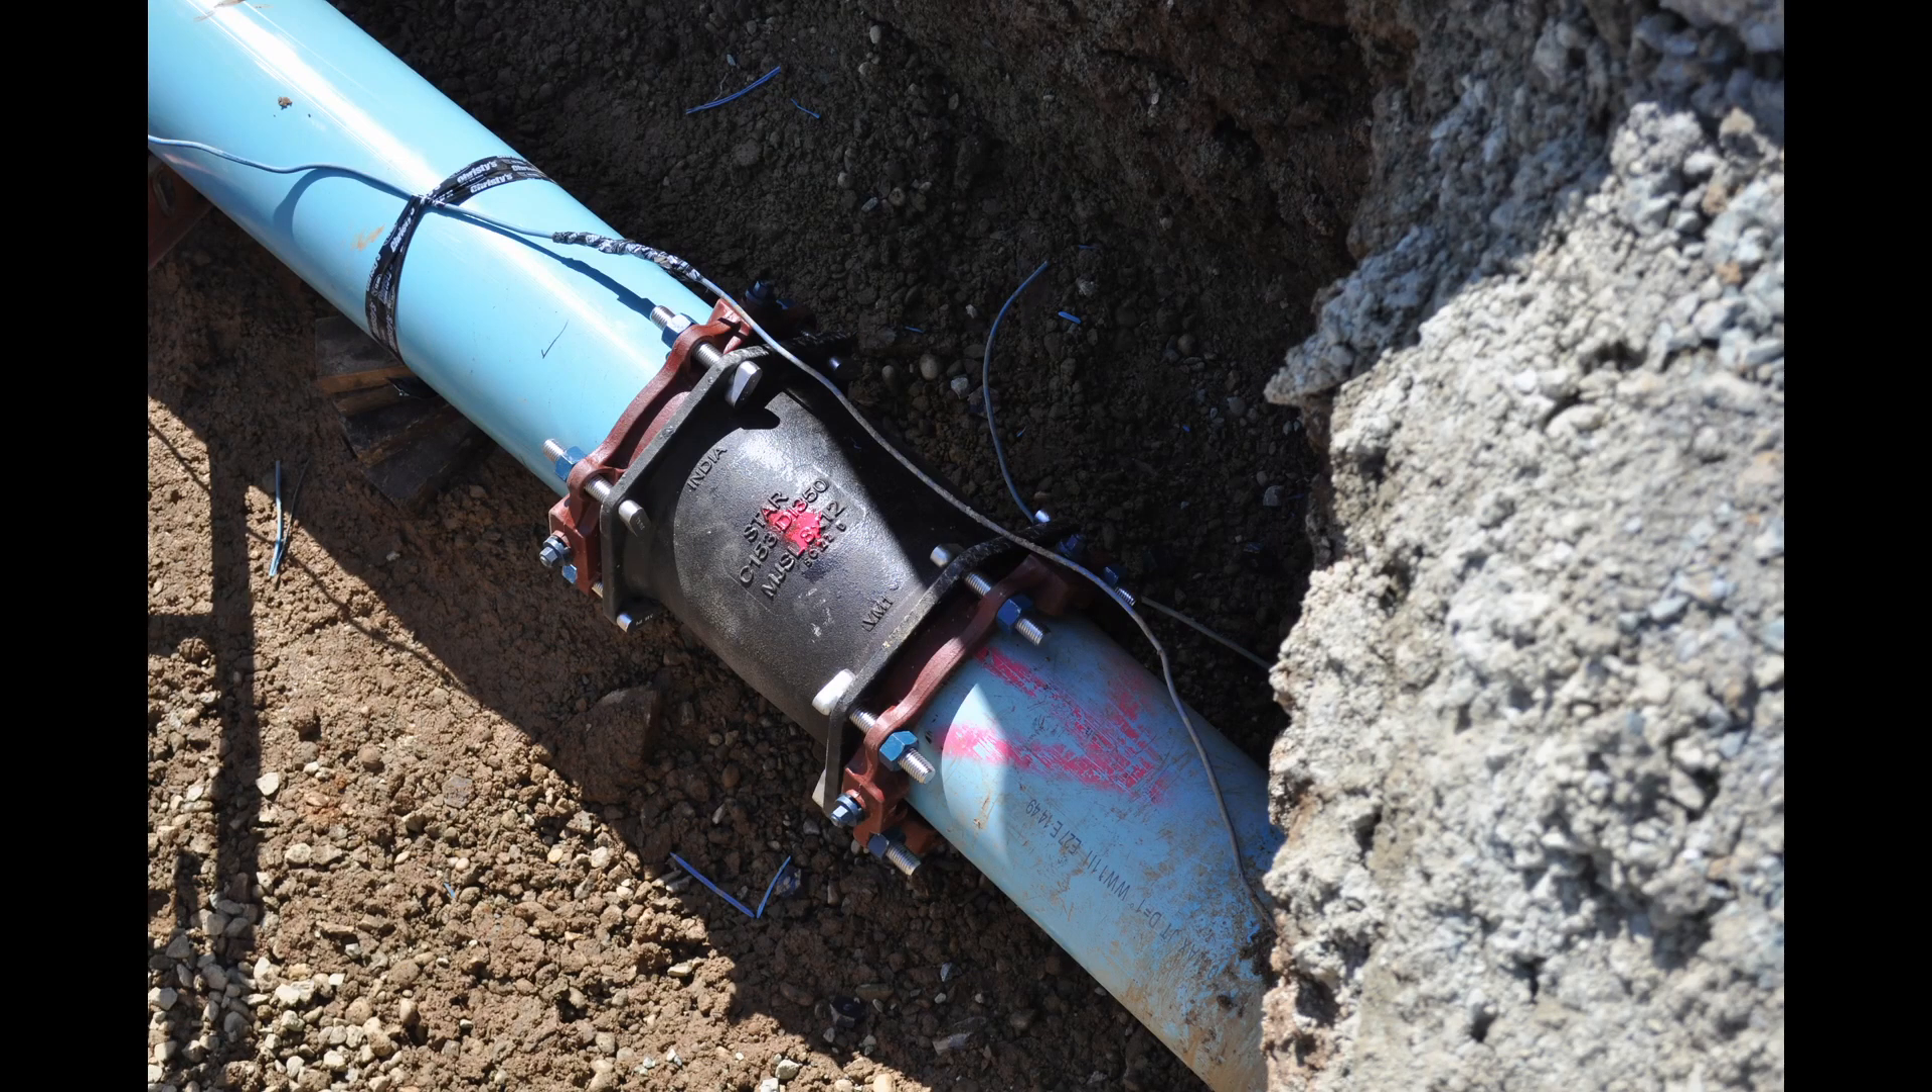So you can see we connected our wire. It's all taped up and that's the completed job ready for backfill.